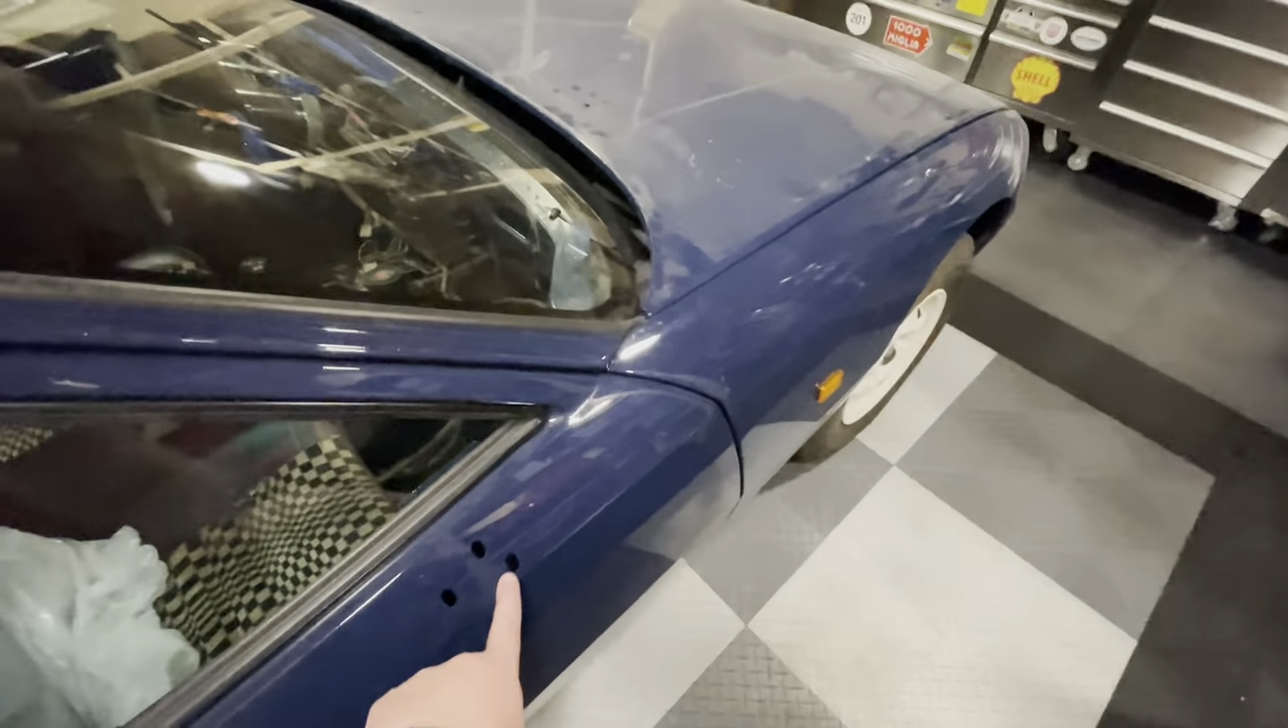So the only thing left is this gaping hole over here and these holes over here where the mirror goes.